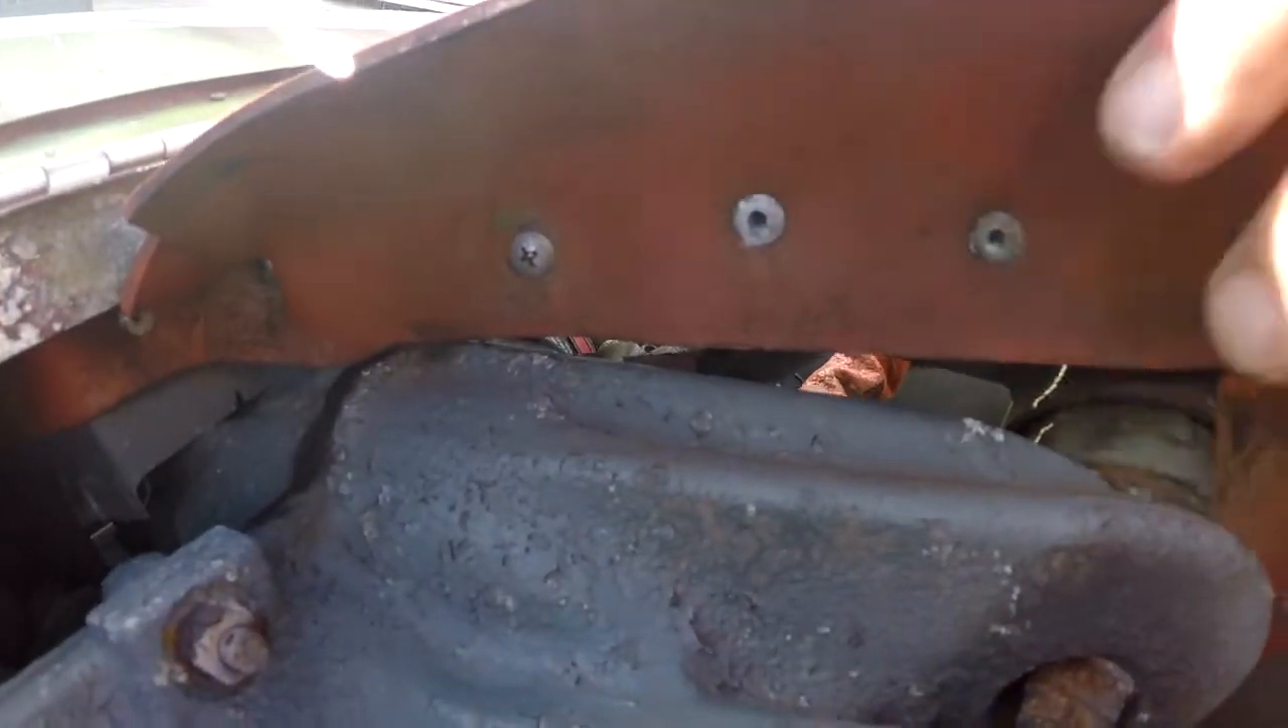If you look on this side, again, there's a big gap right here for the cooling air to leak out down here on the bottom of the cylinder.